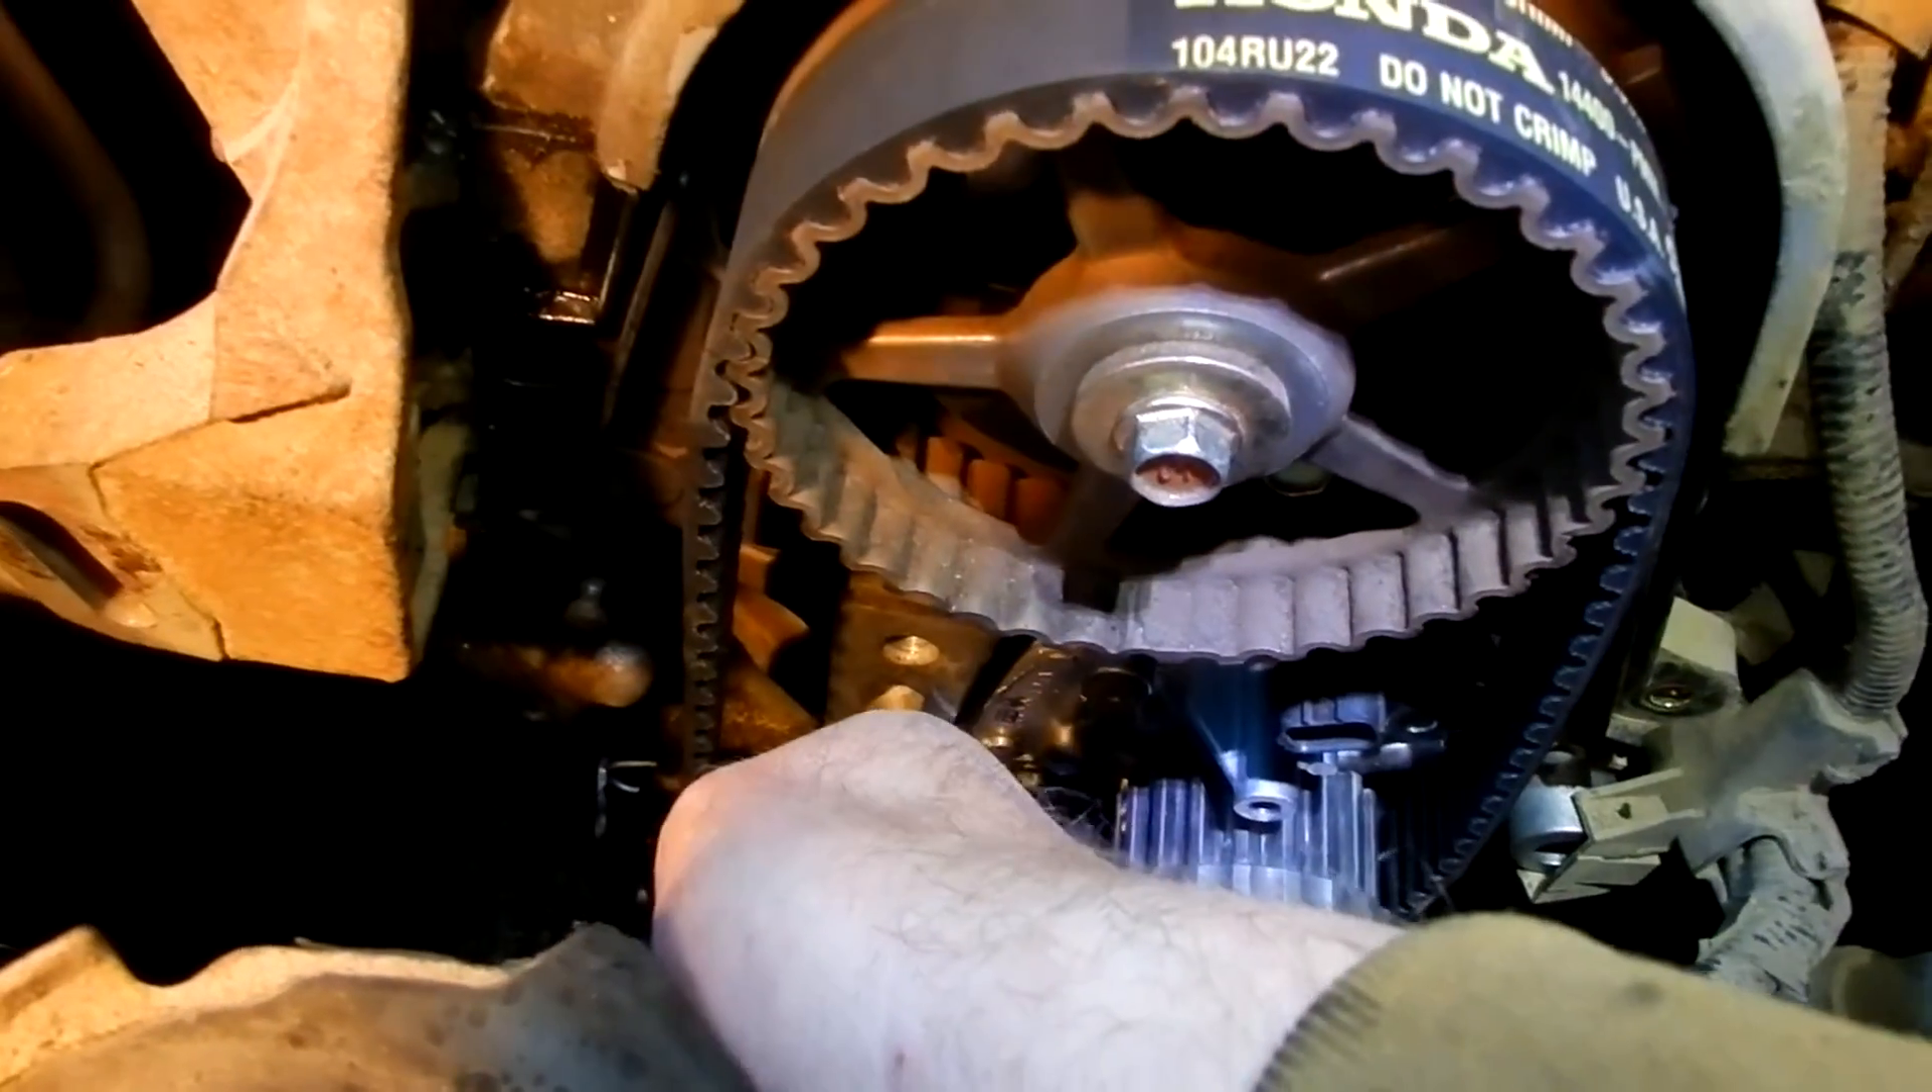I got the belt in place now.